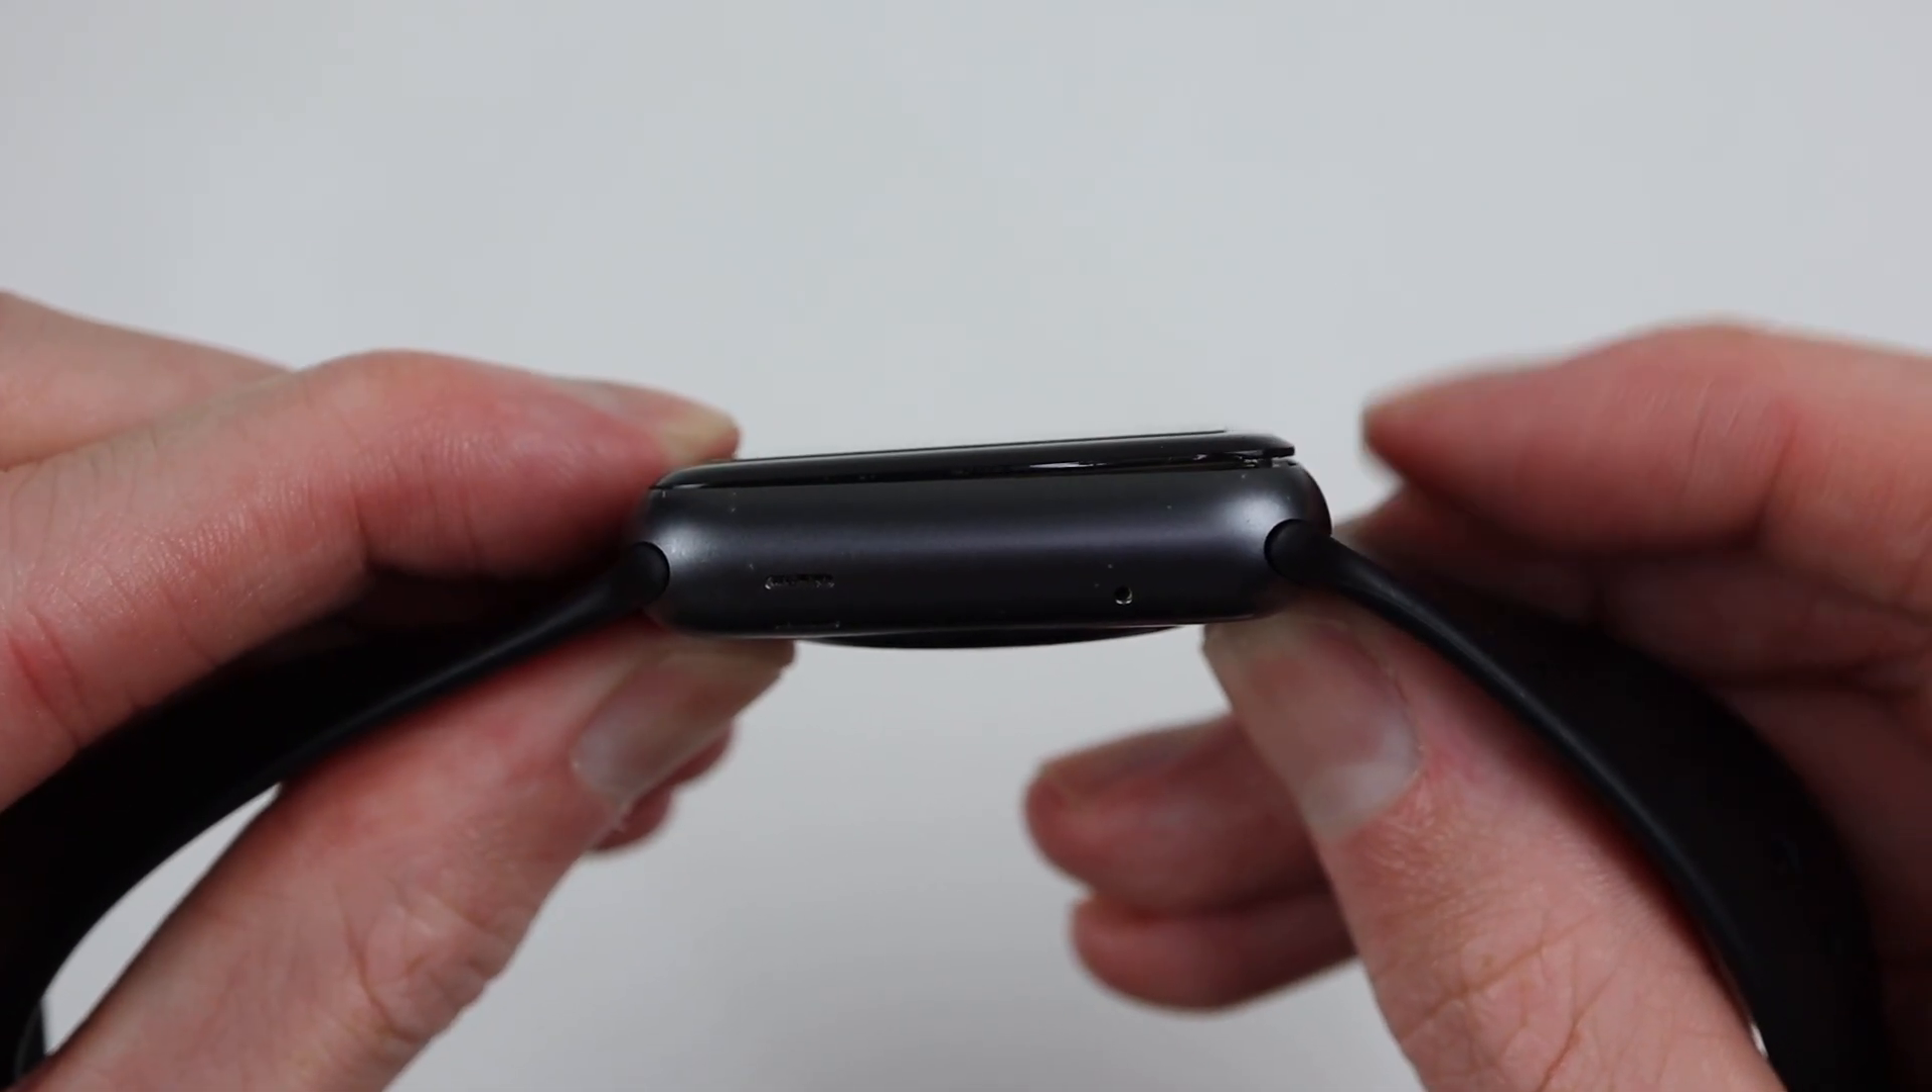The screen cannot be reattached, as the battery causes it not to sit flat.